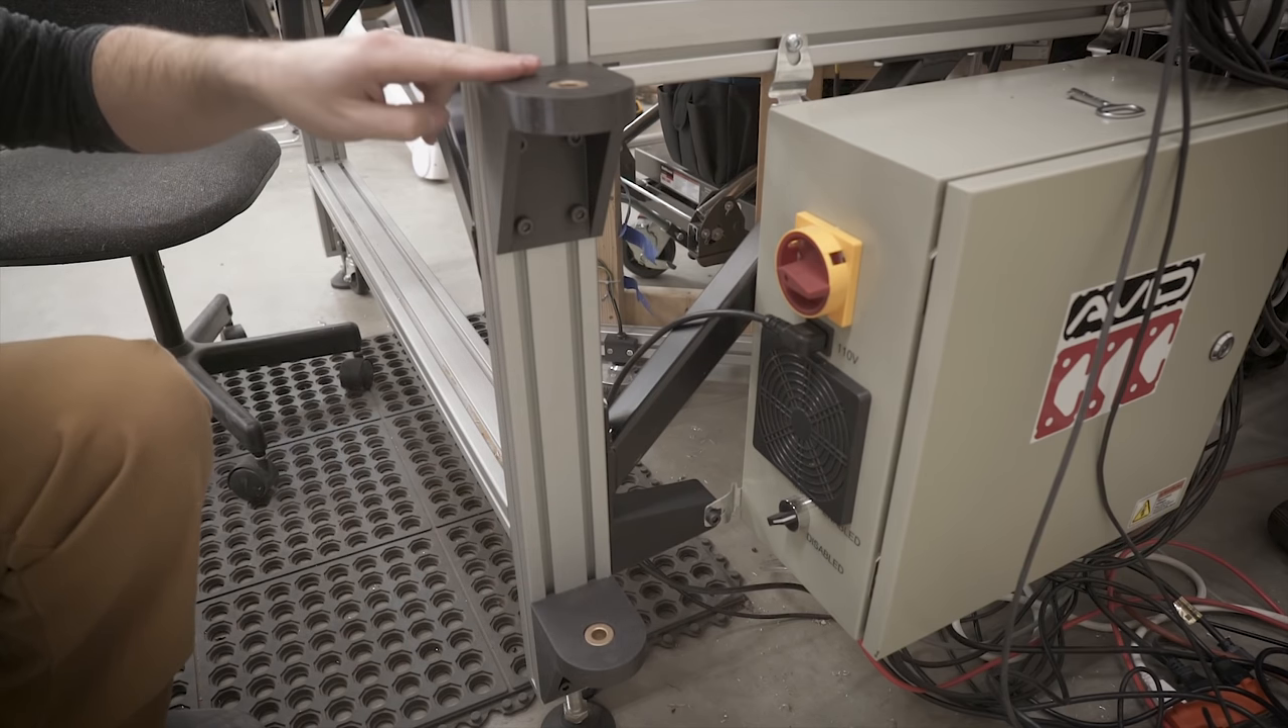So, I'm over on the right -hand side of the machine and I have both of the pieces of the hinge mounted.